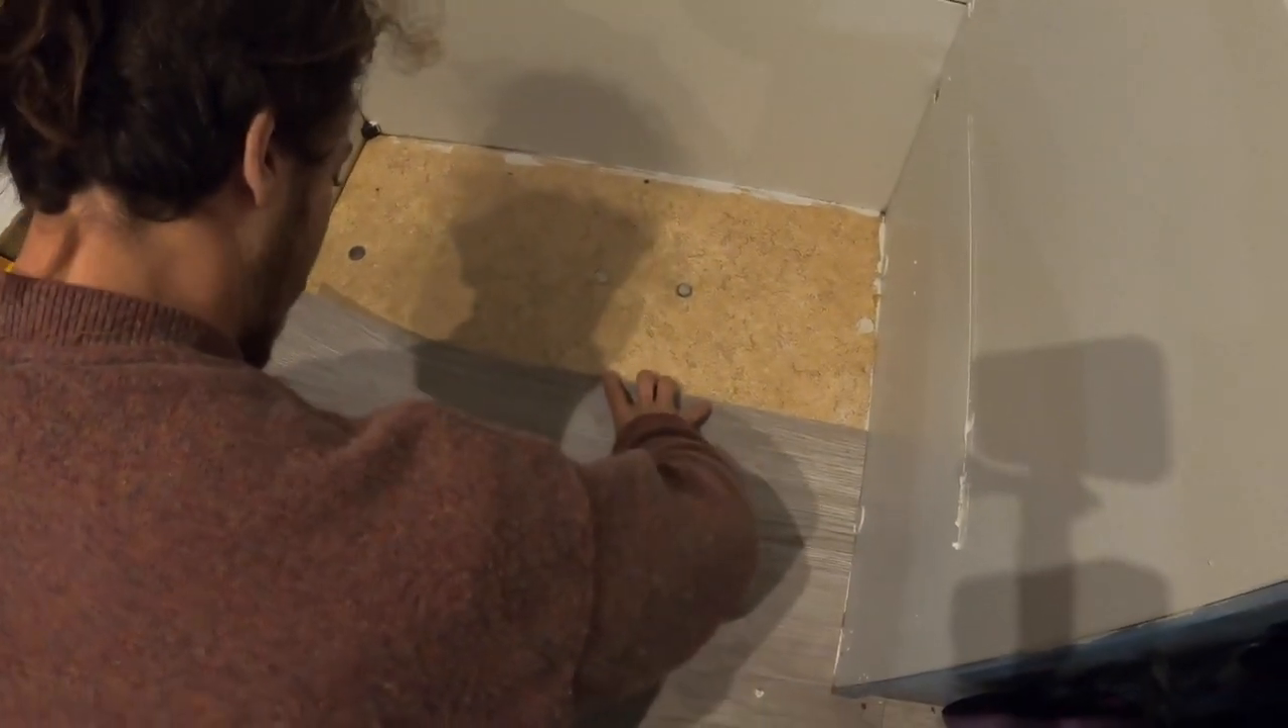Almost done for today. Just putting the floor down that we have left over.